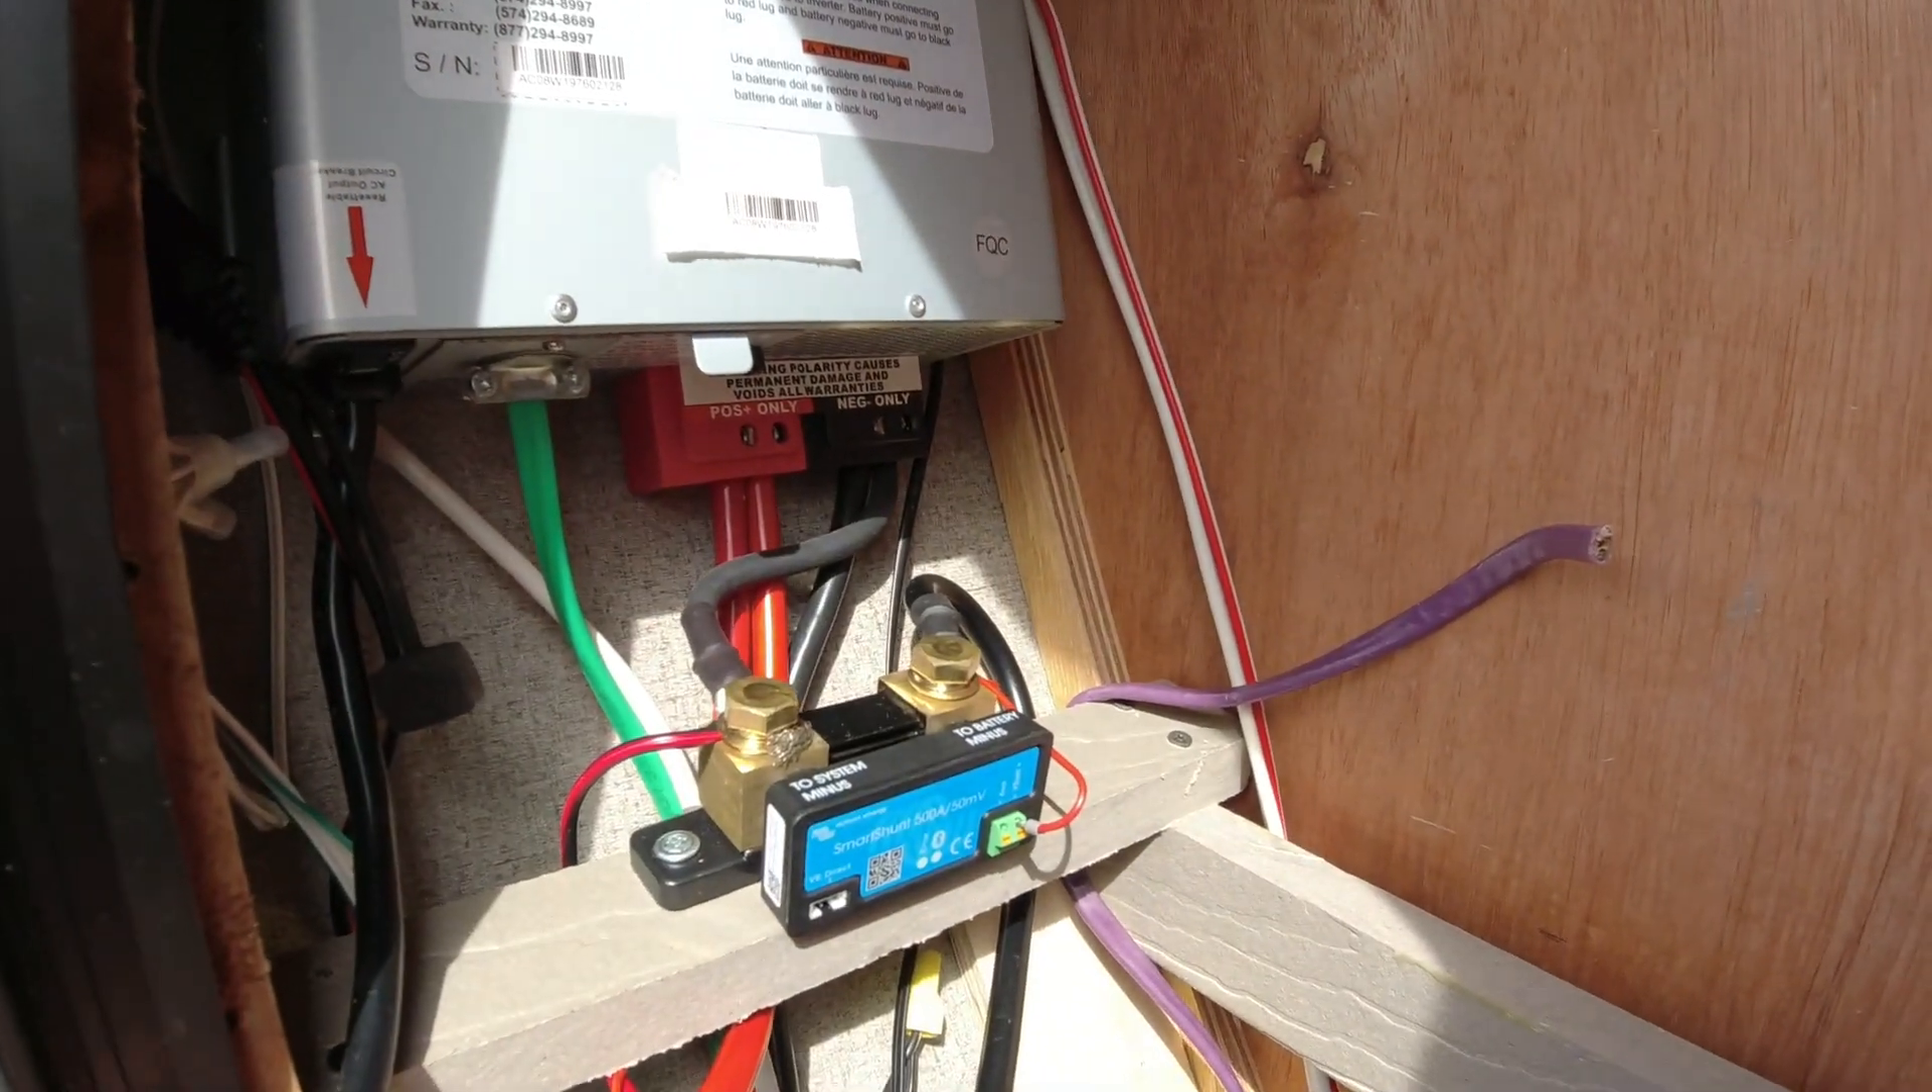I dropped the battery in there i have put my shunt right here.